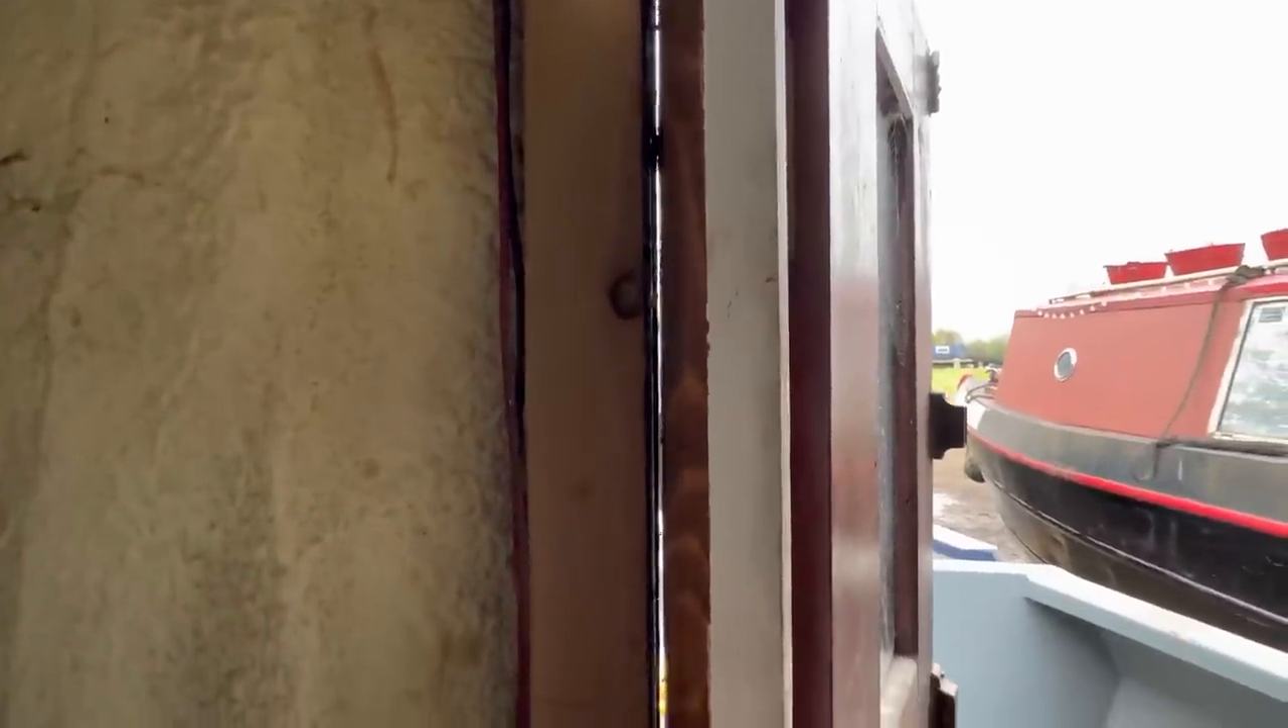You can see a gap there between the battening and the door so that might need to be looked at.